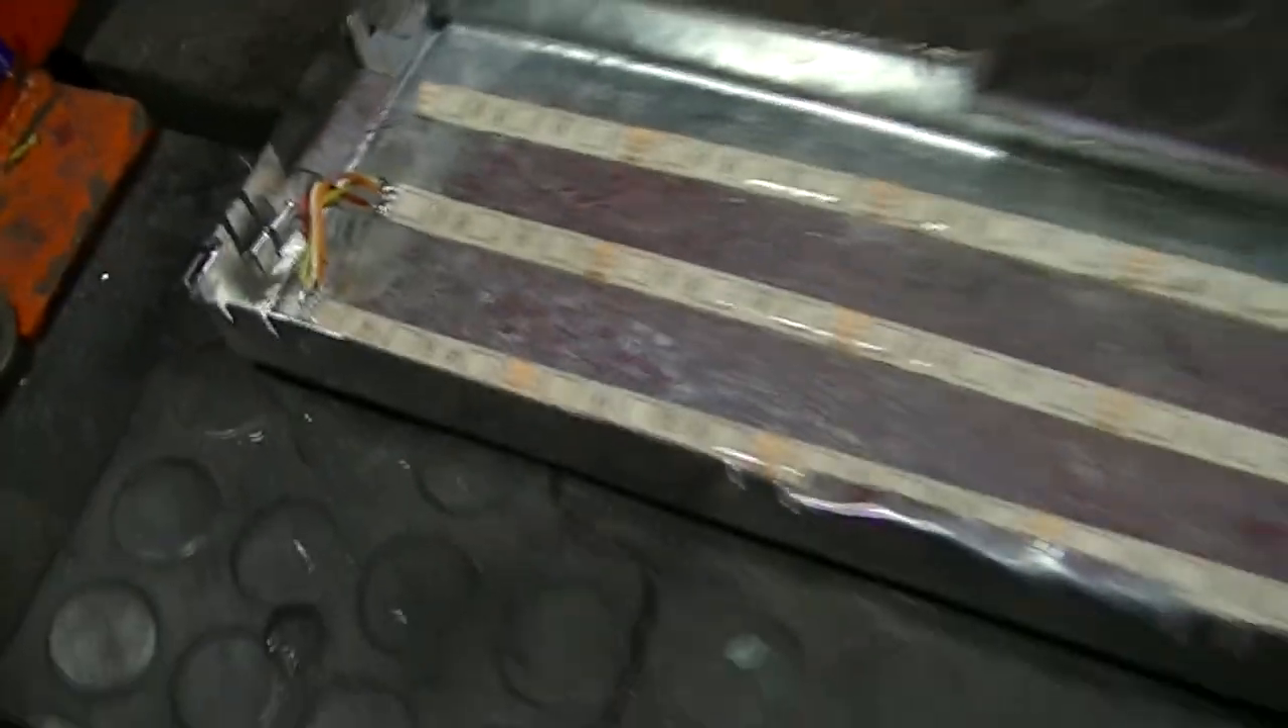Y ya está puesta las tres tiras LED En la planchita que hice en la cajita.